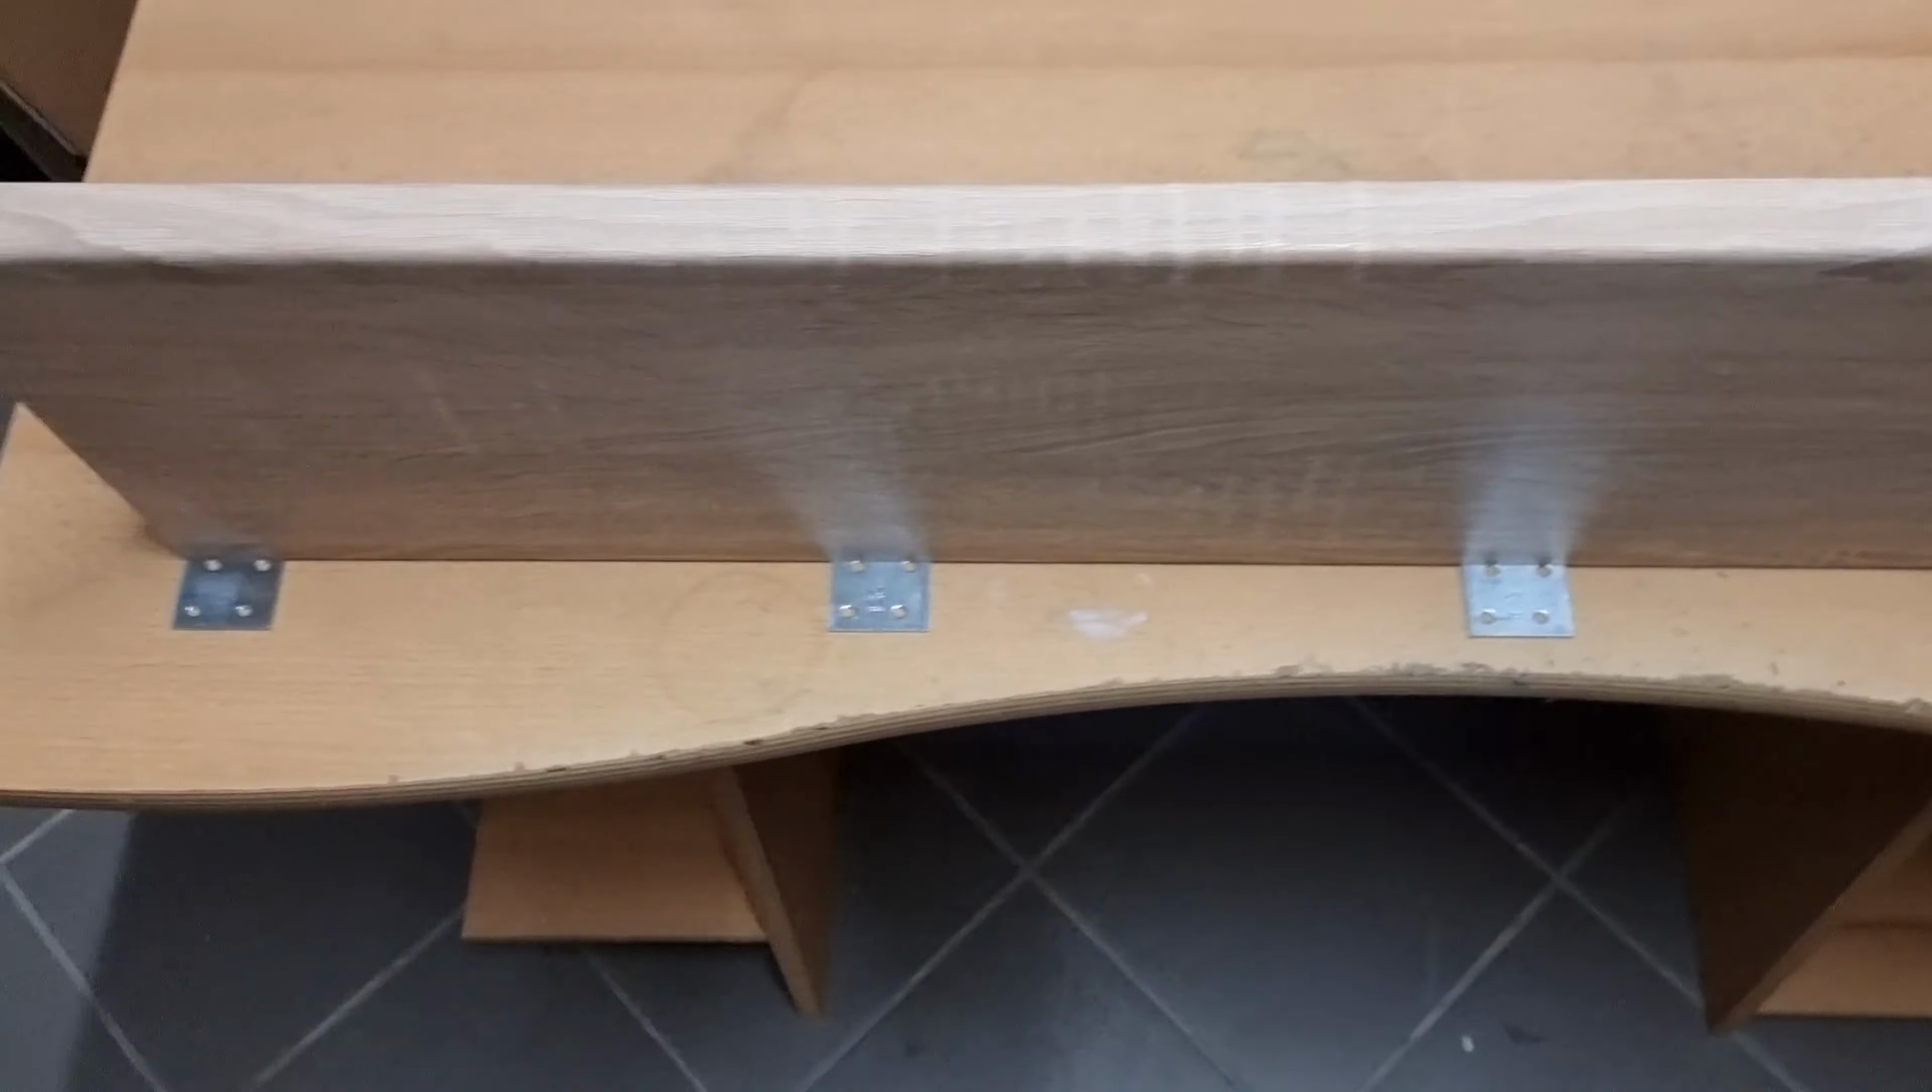So, hier habe ich jetzt so Winkel hinter geschraubt.